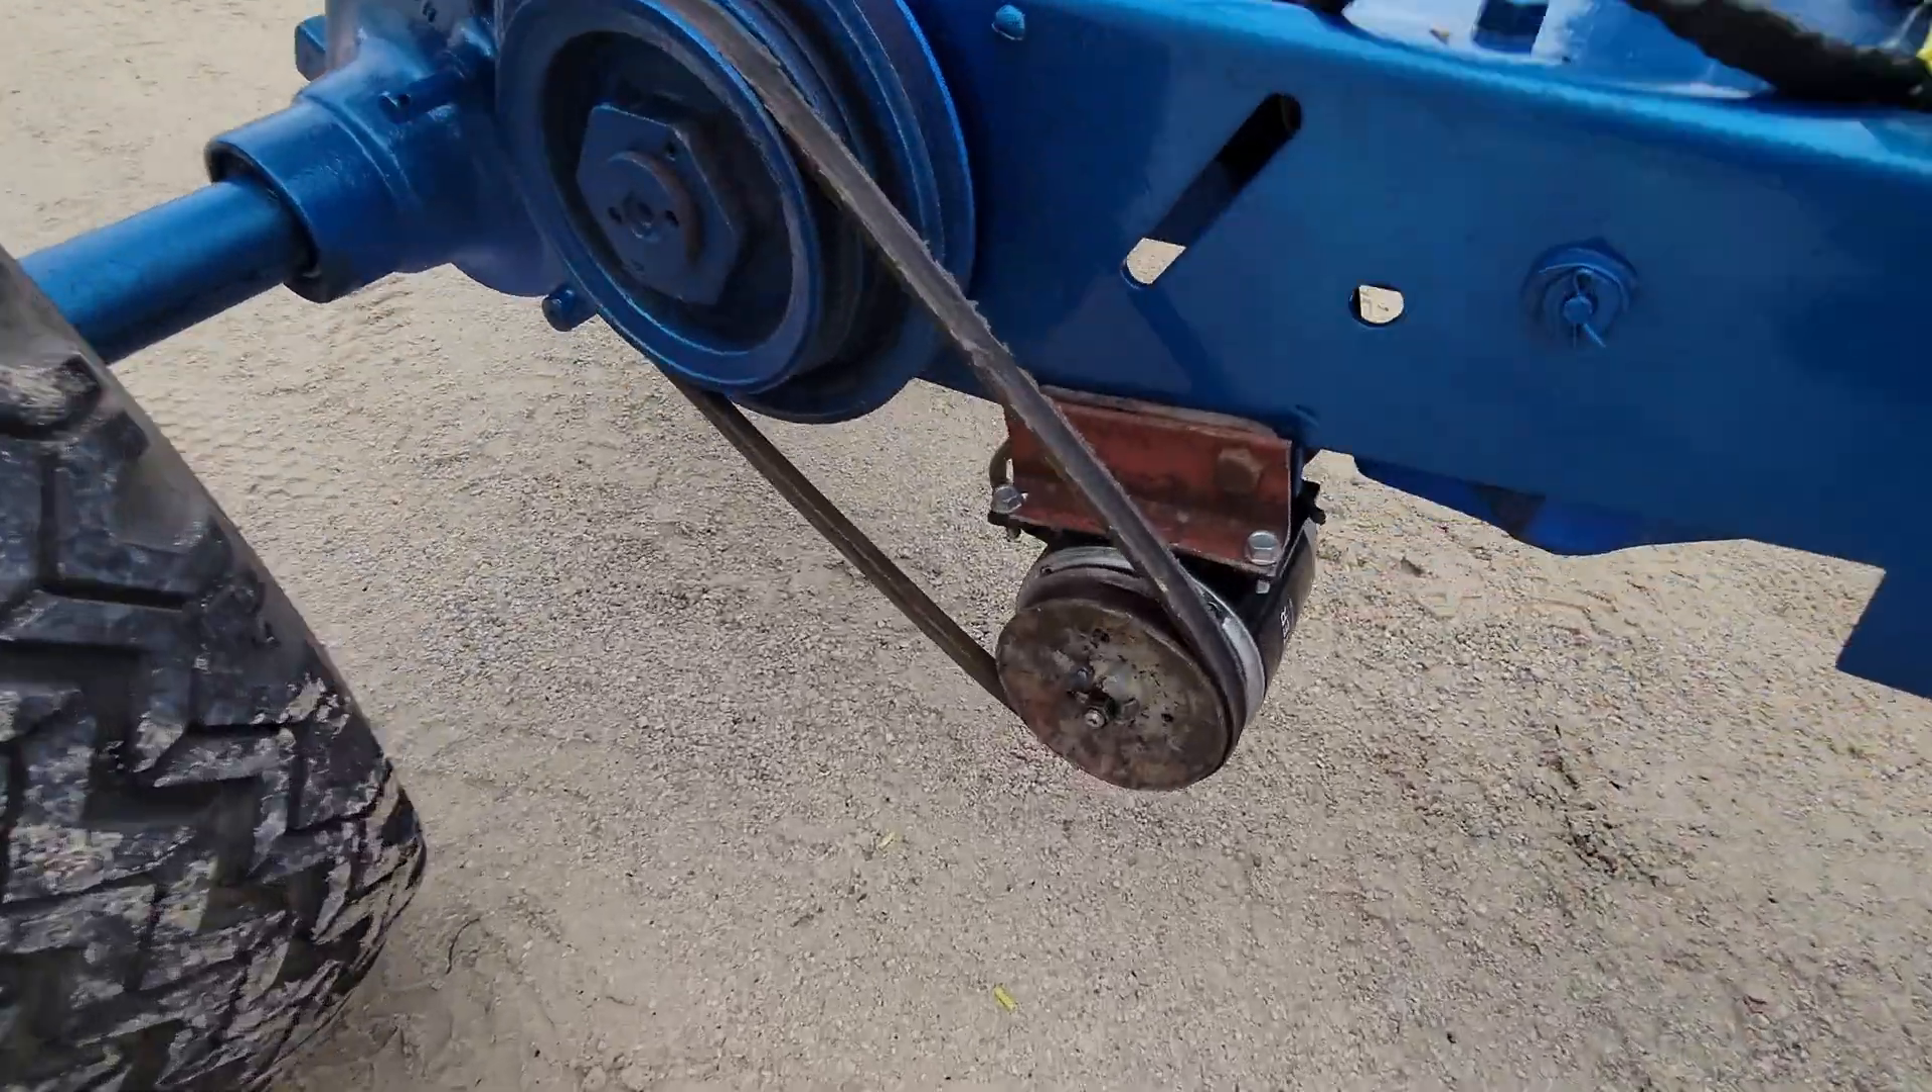I went ahead off camera and got the motor installed so i got it the same same way as the other ones.